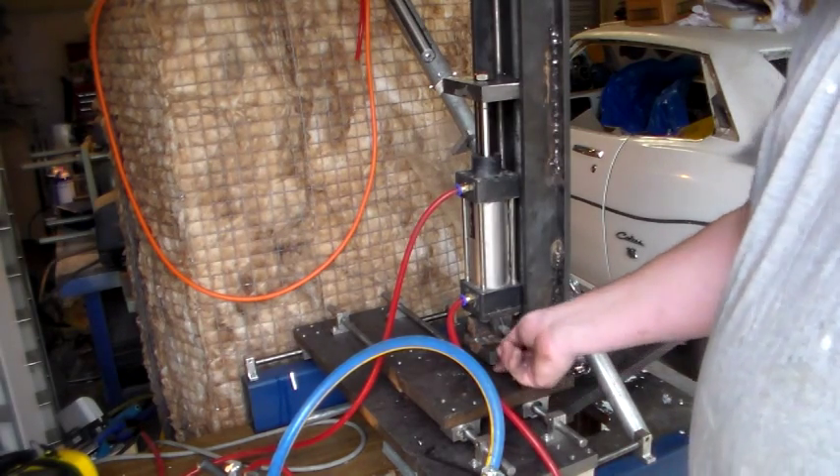You can see here, this is our upright Z axis and I've now fitted the lift ram, I guess you'd call it, in here, to the bottom plate here.